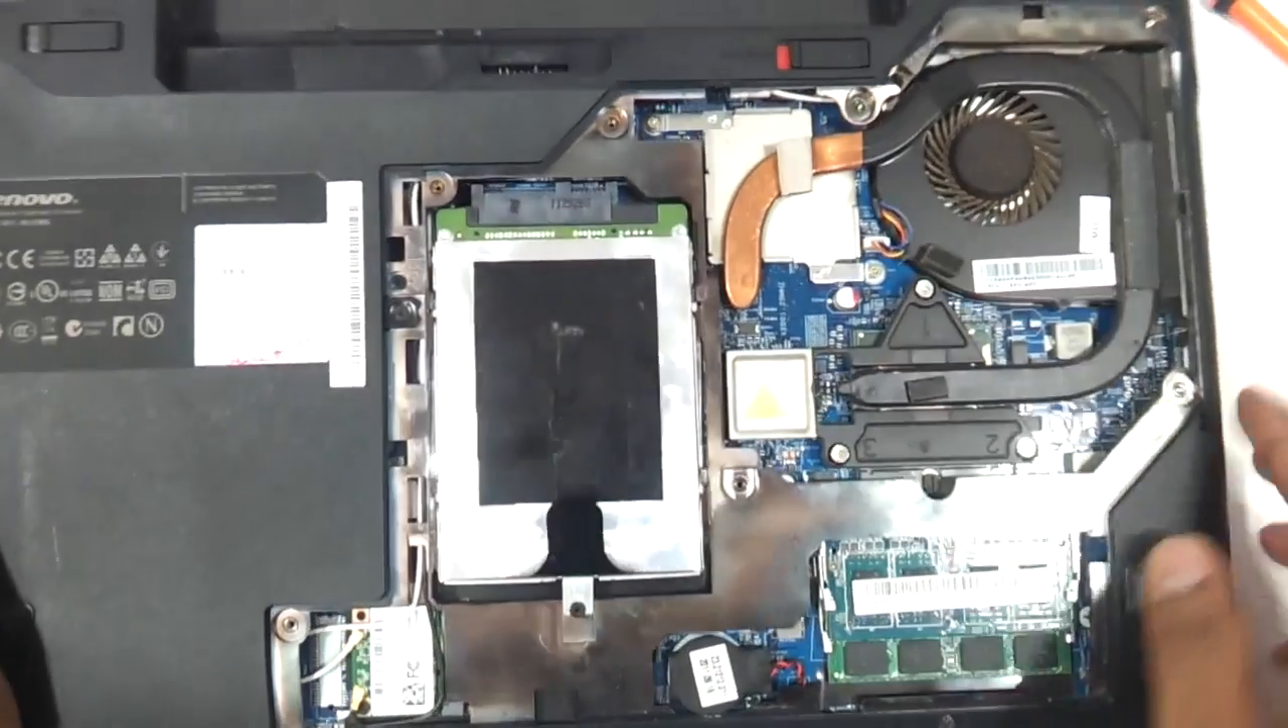So here you can see you have the RAM and the hard drive exposed here.